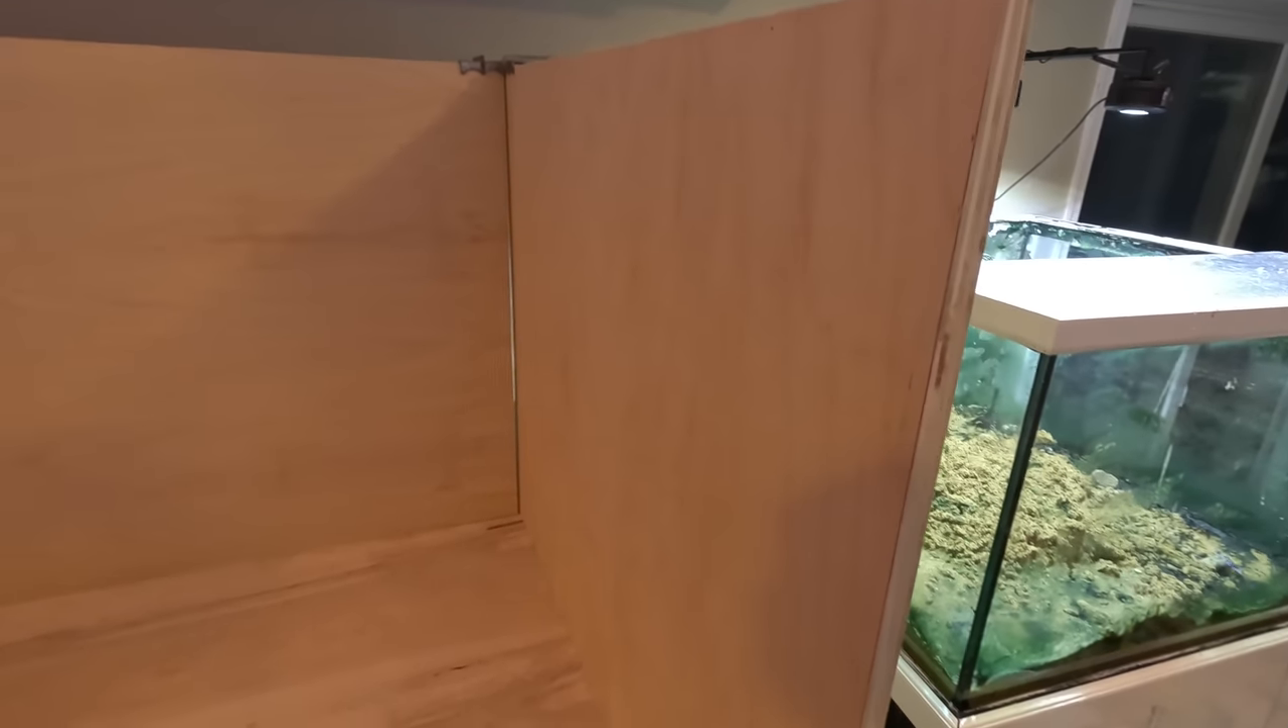Now obviously you see a seam there. That's just because there's just one little clamp holding it up top. It's not really connected in any real way.